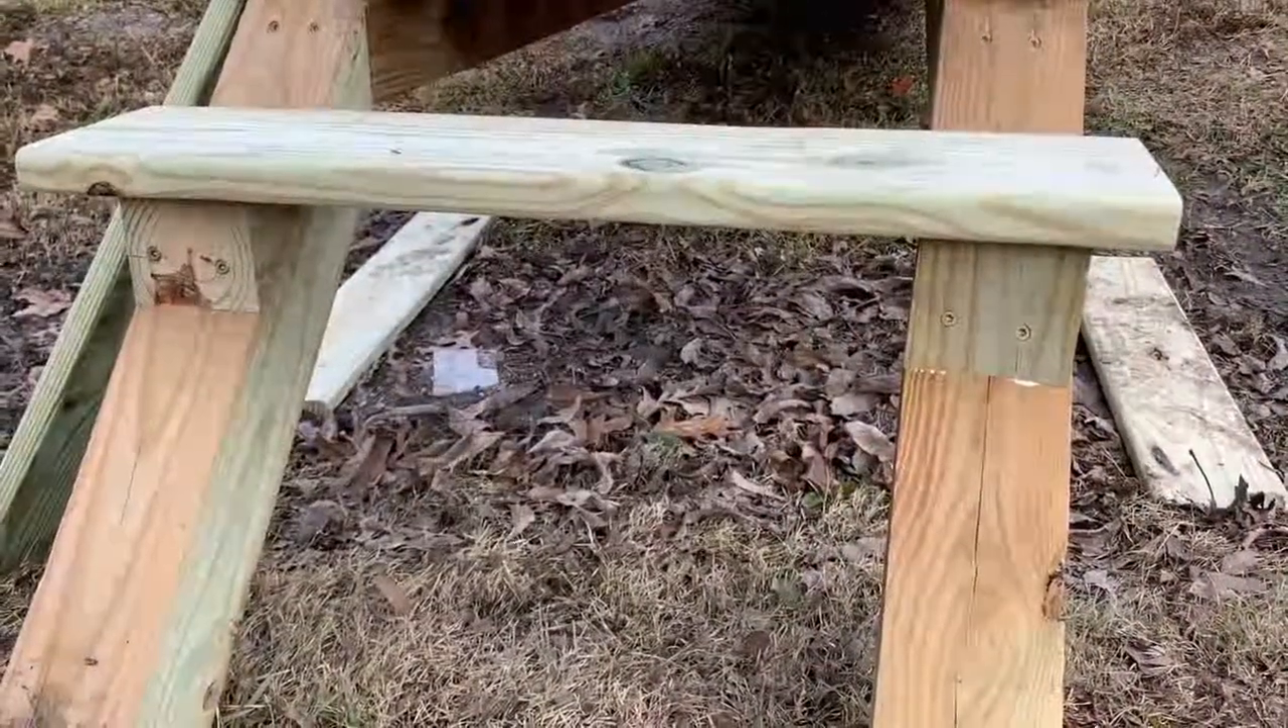And we just test fitted that first step and it actually fits really nice.